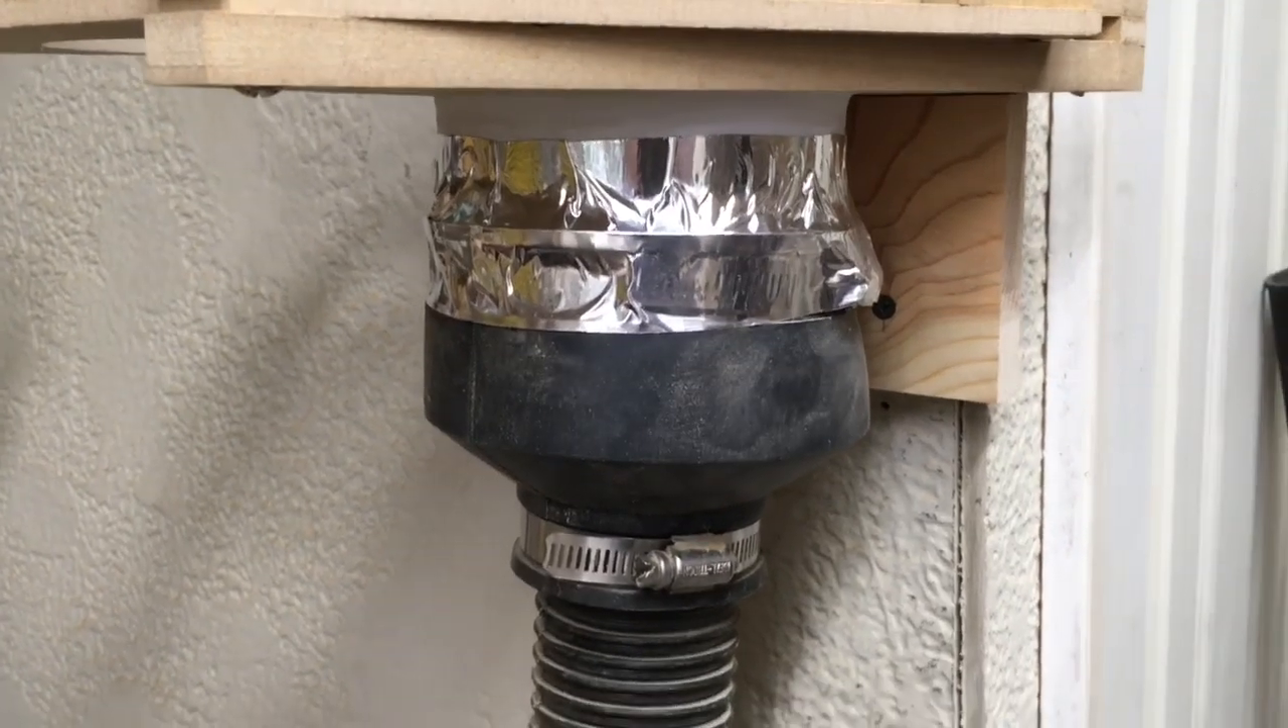Okay this is the way I currently have it where the adapter is just fixed to the blast gate and it's taped on.